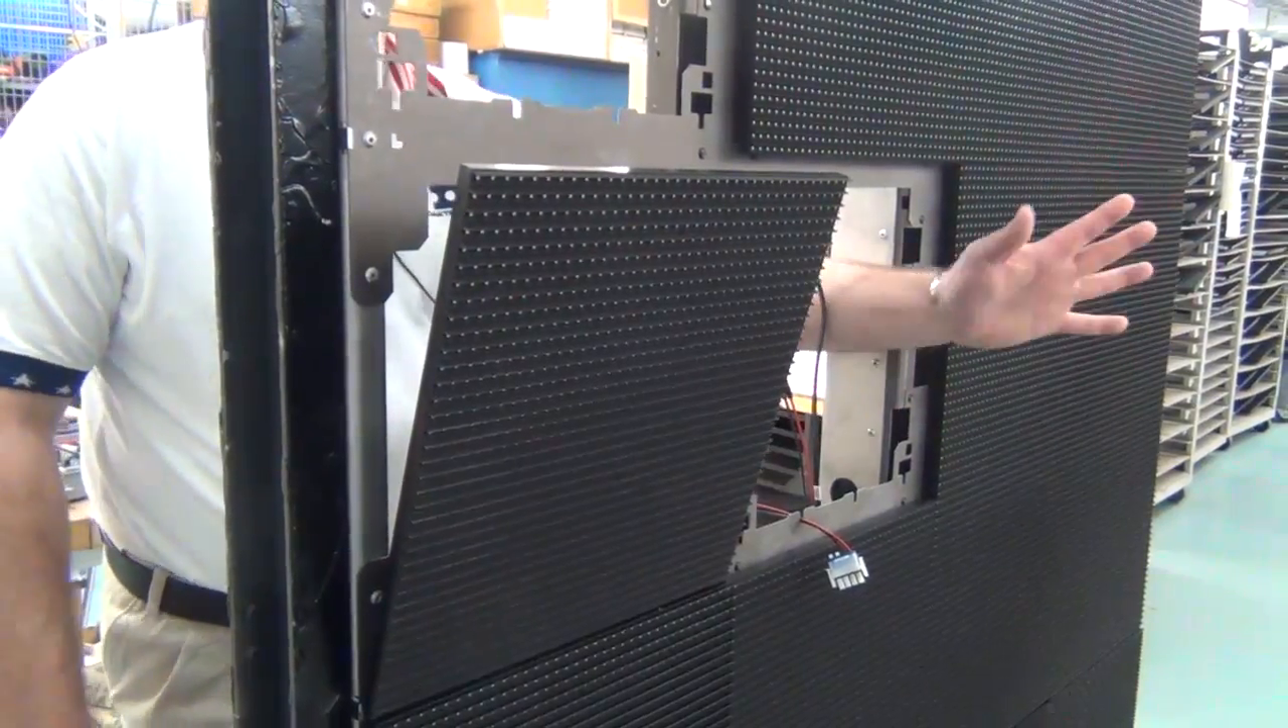As you can see, we've already removed the module here, so we'll be pulling it through this module hole.